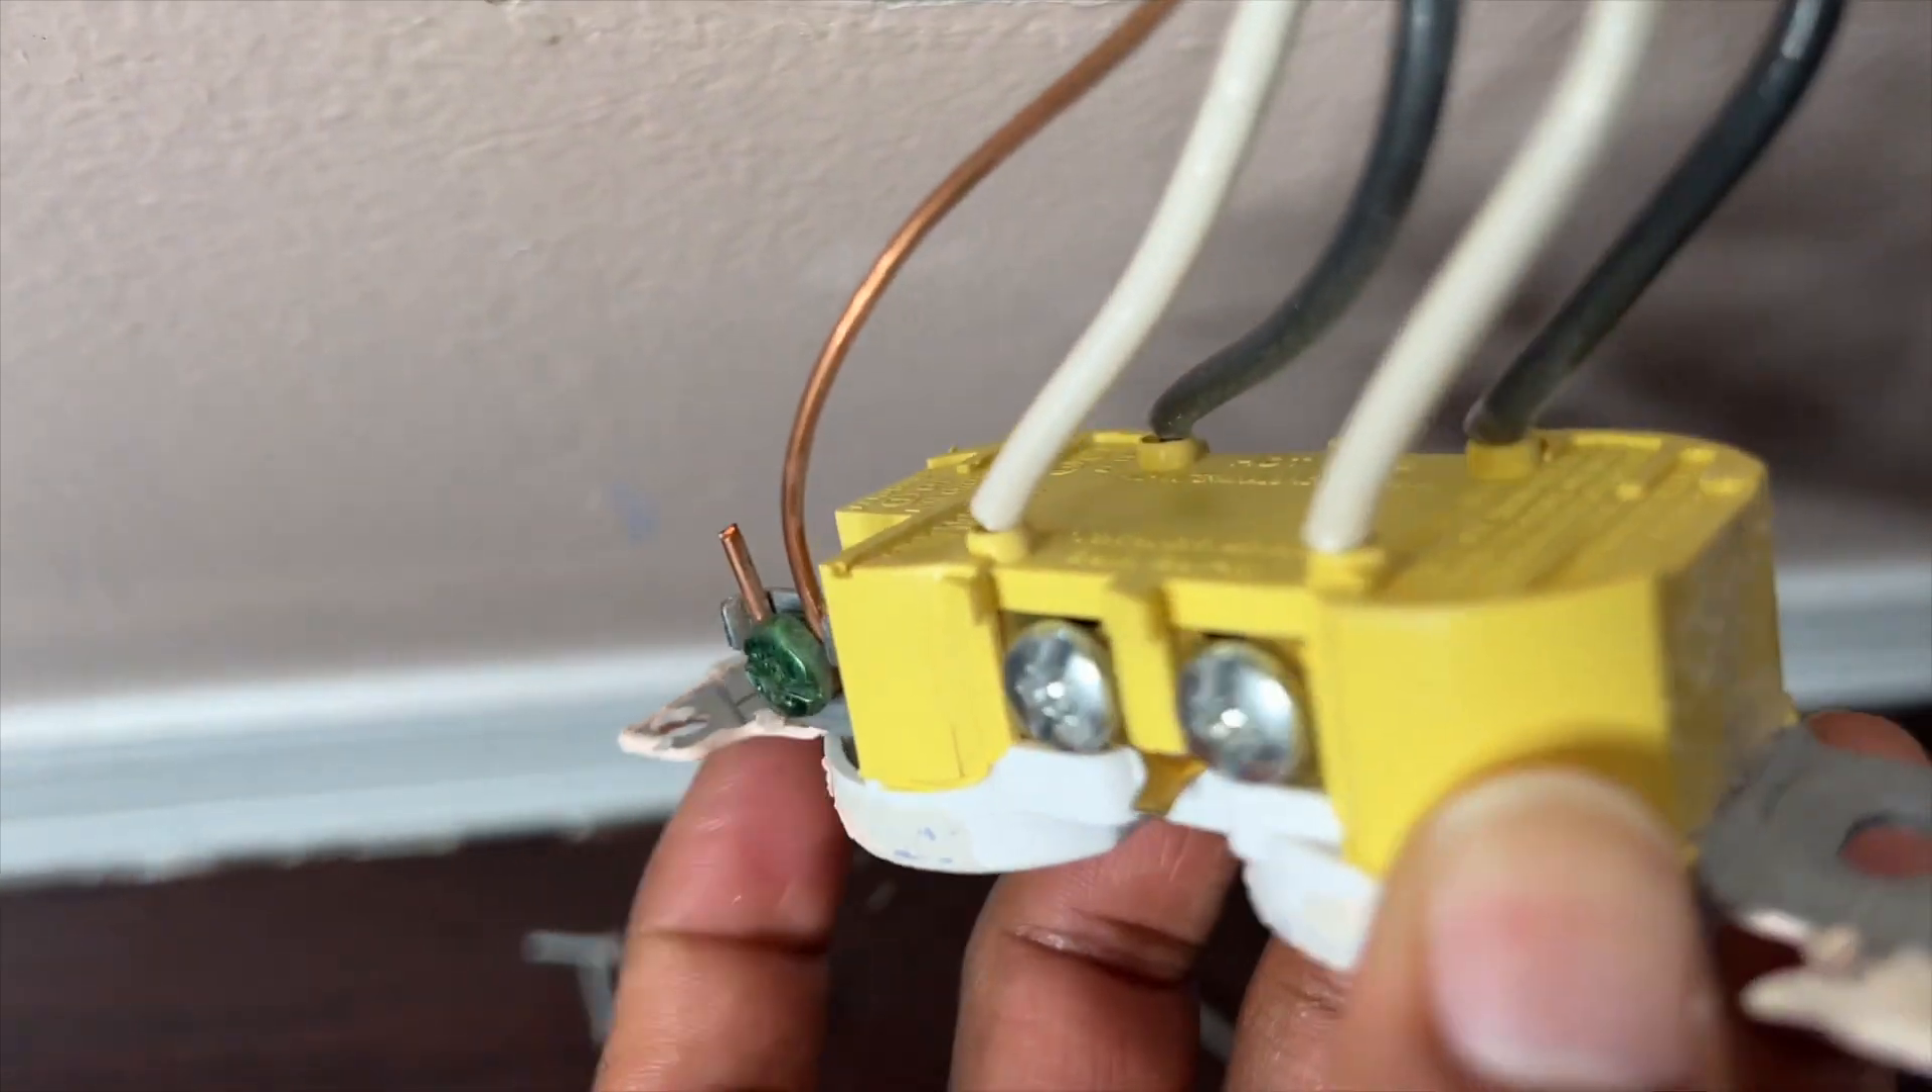As you can see, the ground is on the side. And then two whites and two blacks are pushed in at the back.